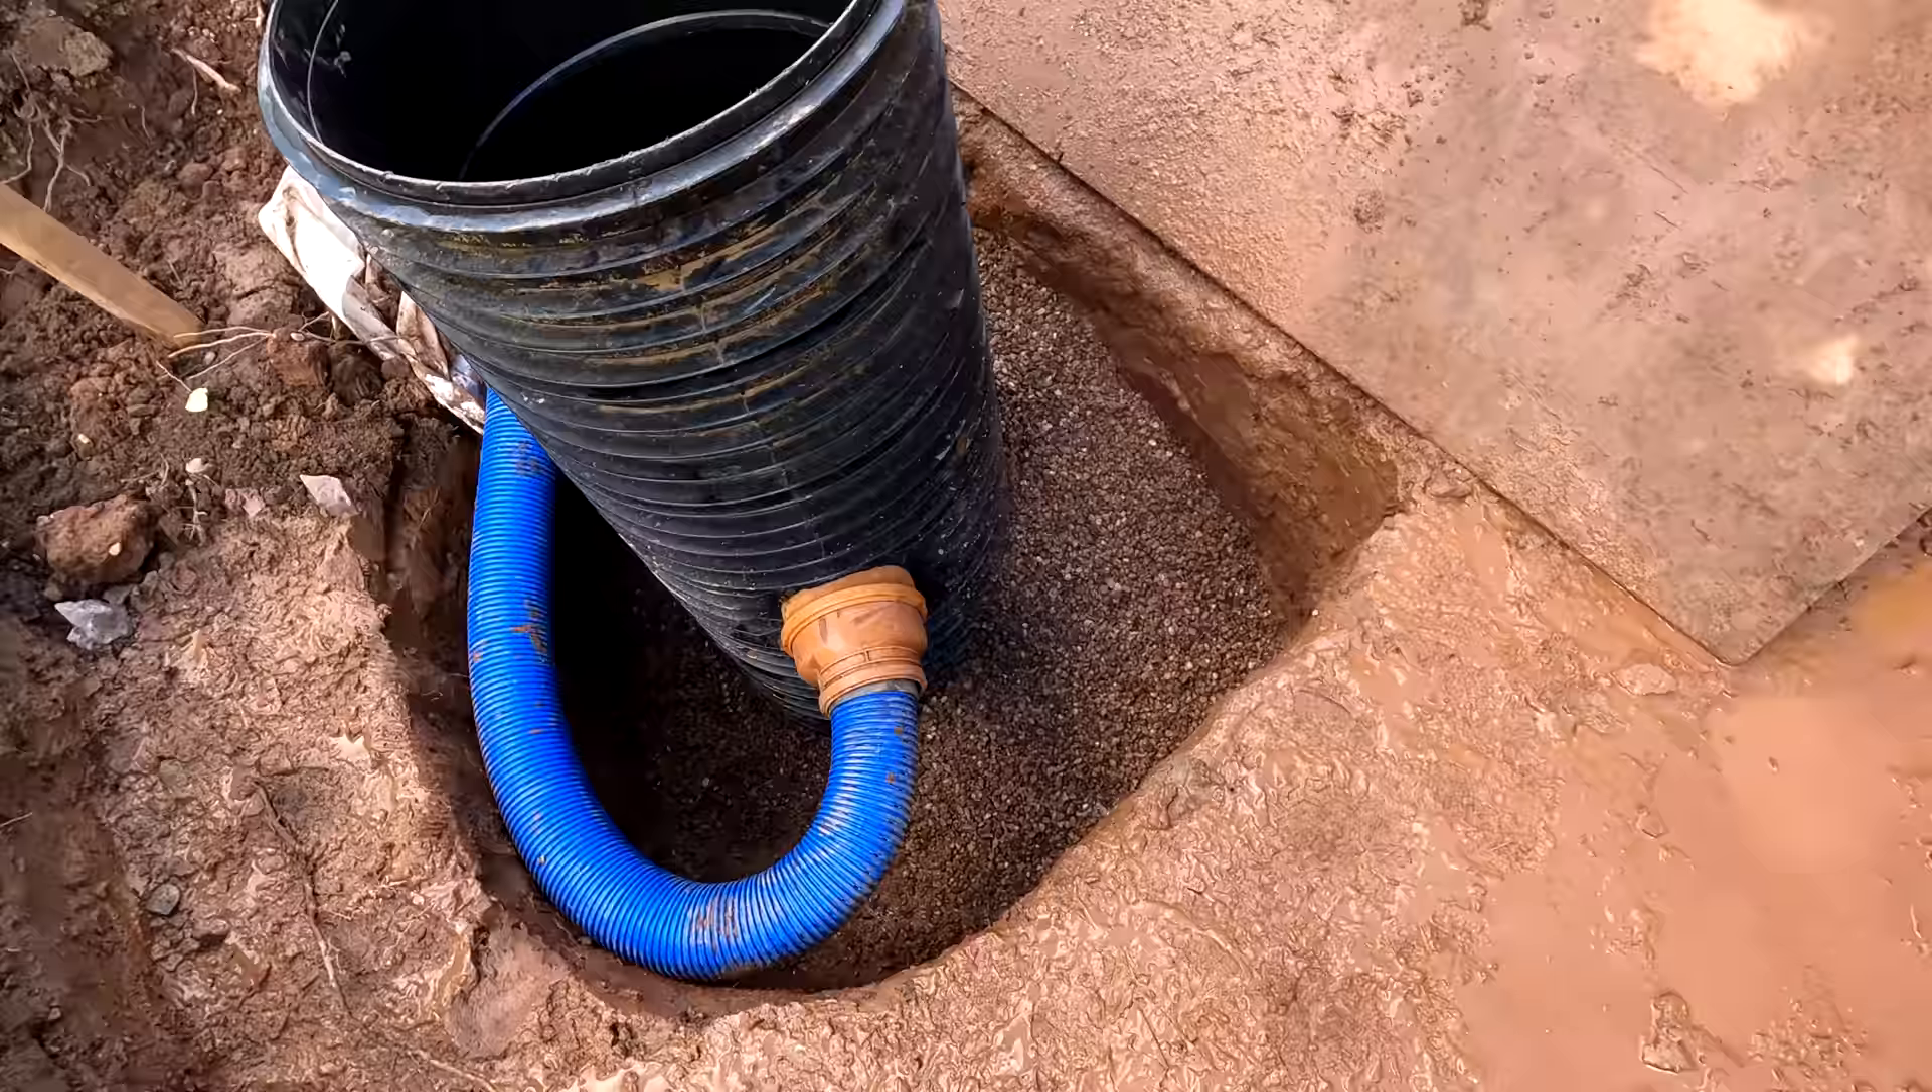The six inch pipe there is connected to the reducer and the perforated pipe going around the back into that reducer there.